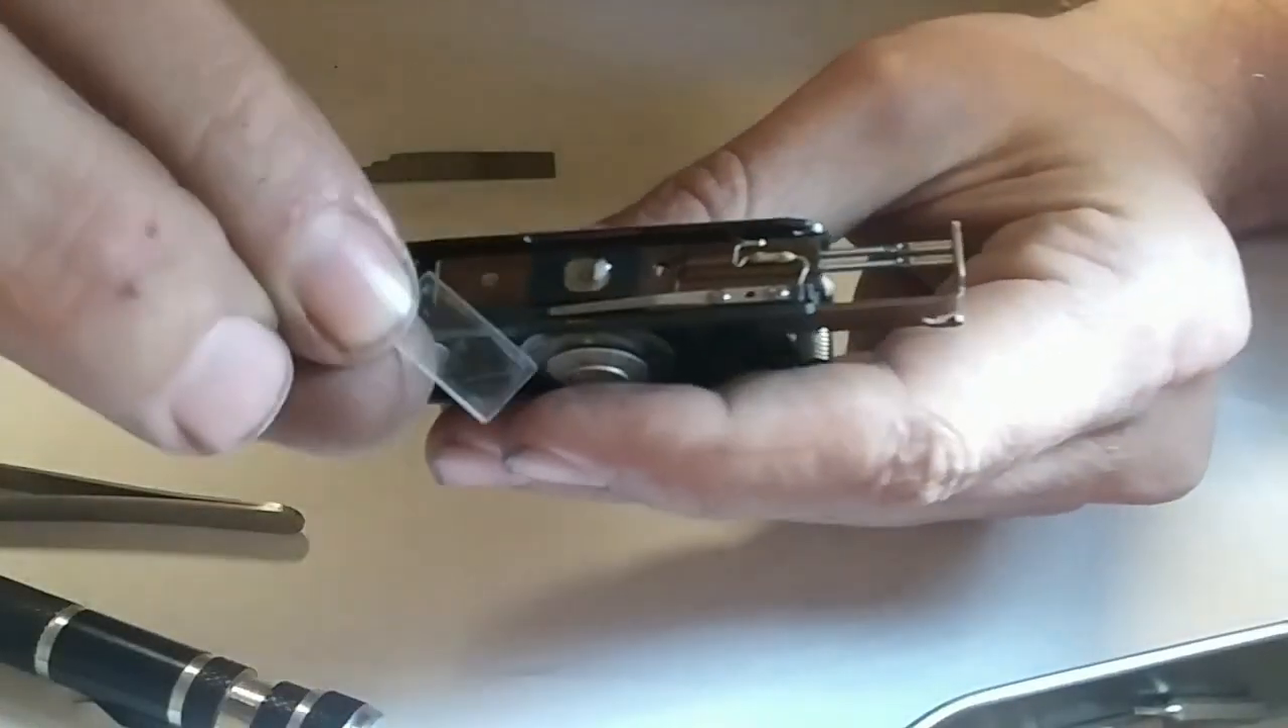There's a little viewfinder lens cover here. Just a piece of glass. I lifted that out to keep it out of the way.